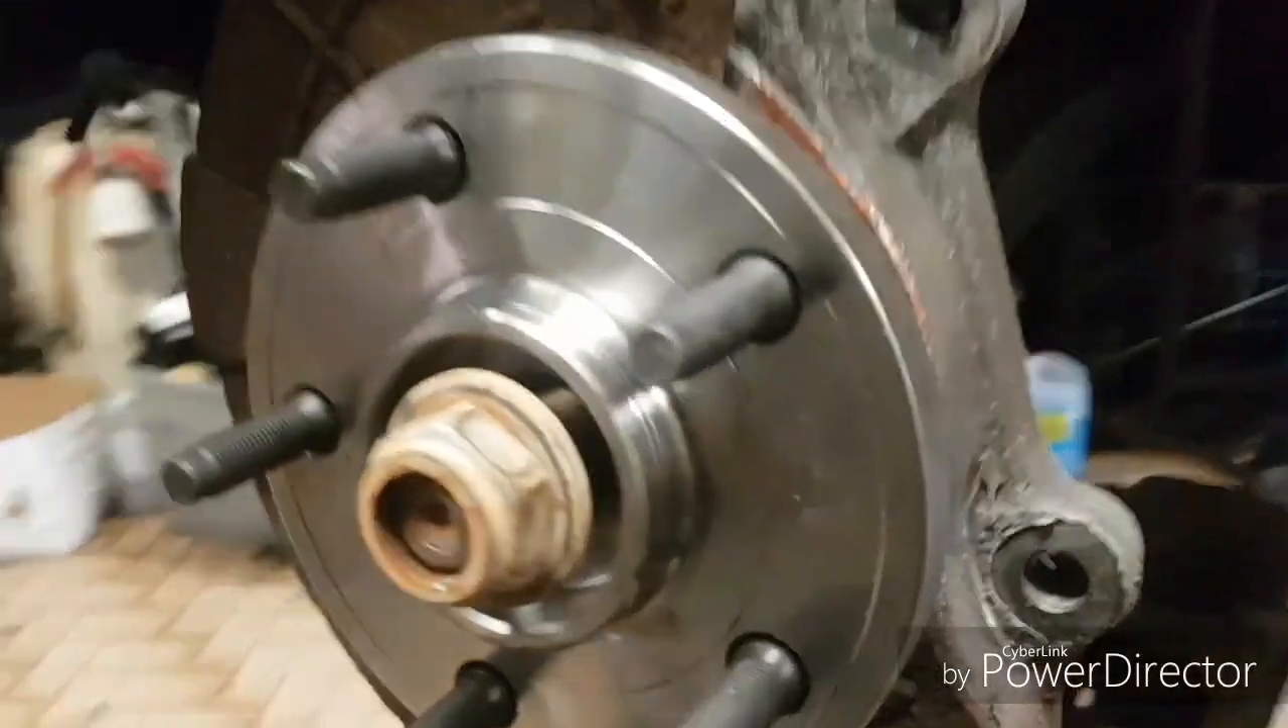We got the new hub back on.